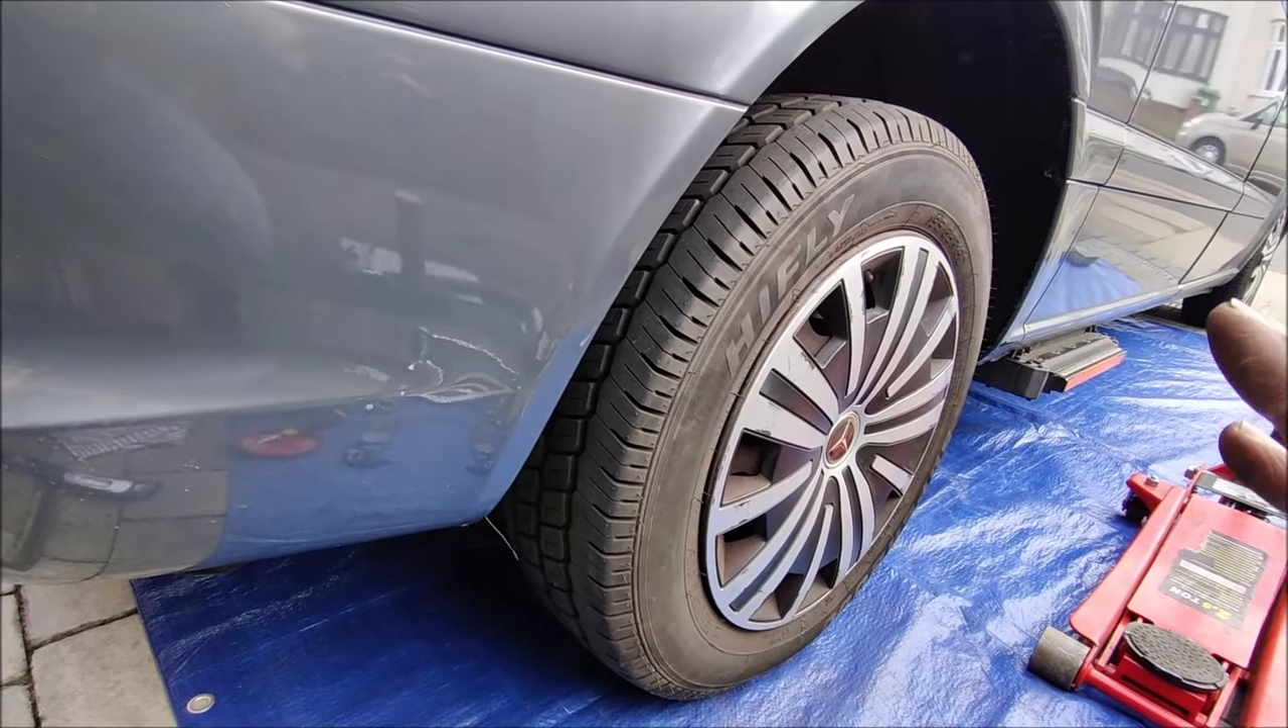That's all done. Okay, so there's the driver's side rear wheel back on.